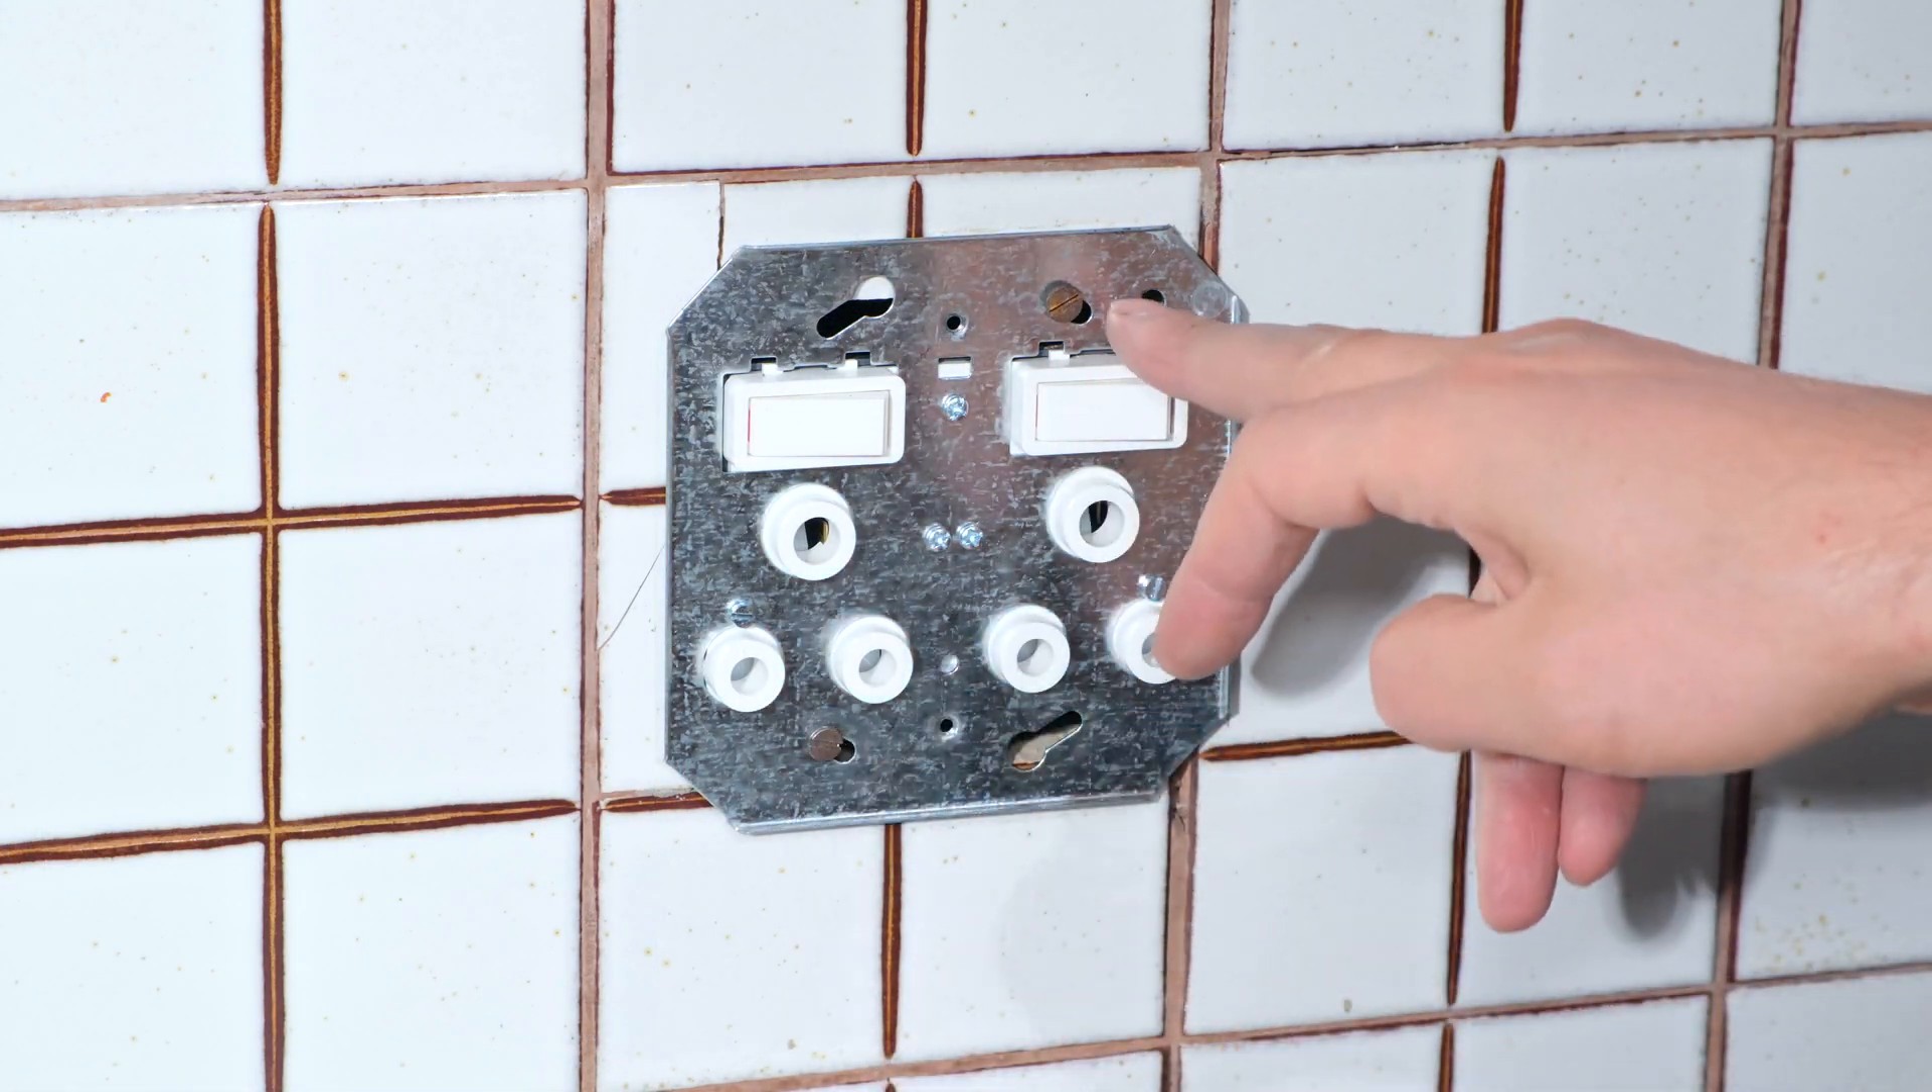Right so I've taken the faceplate off.